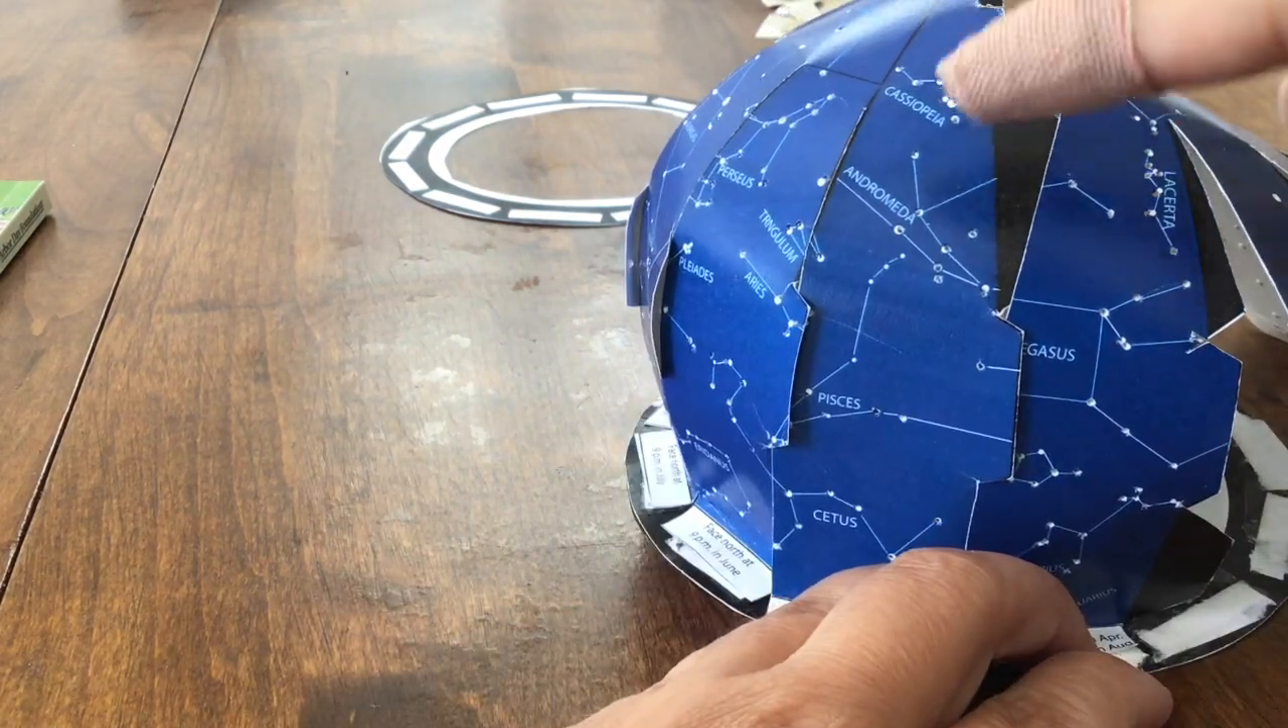You'll see there's a gap up here, but we will fix that later.